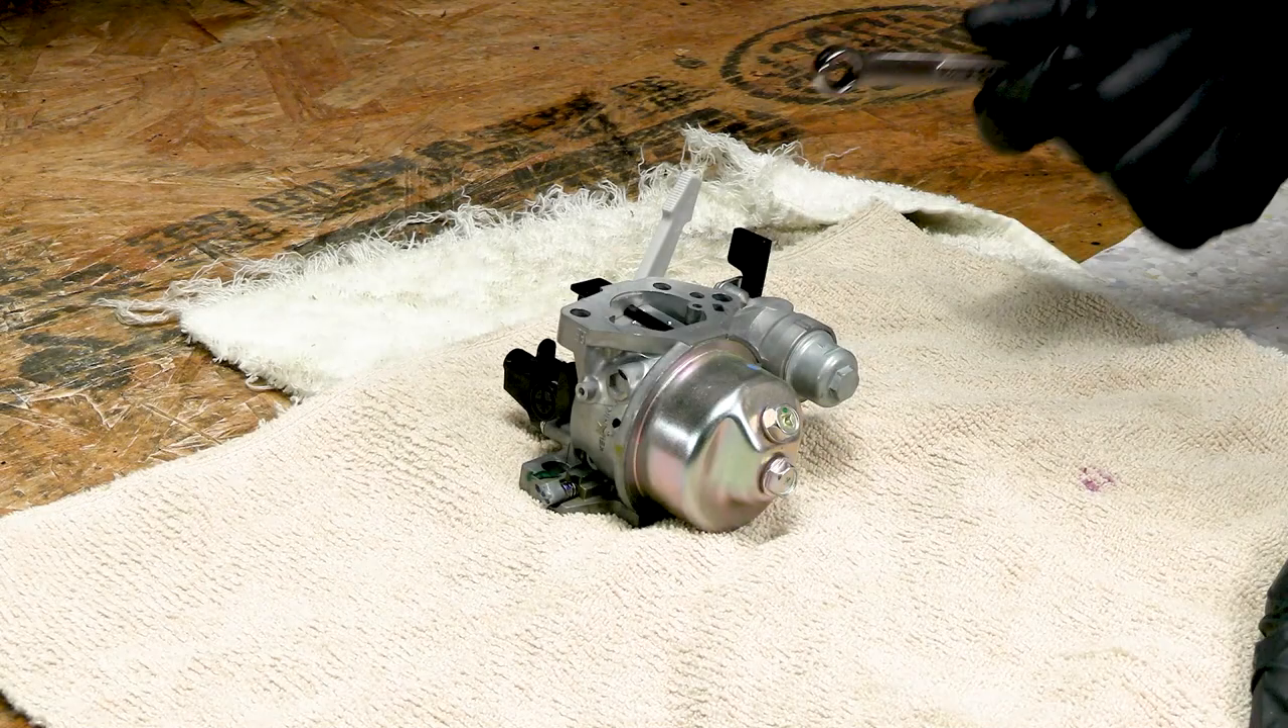And that's it. The carburetor is free.